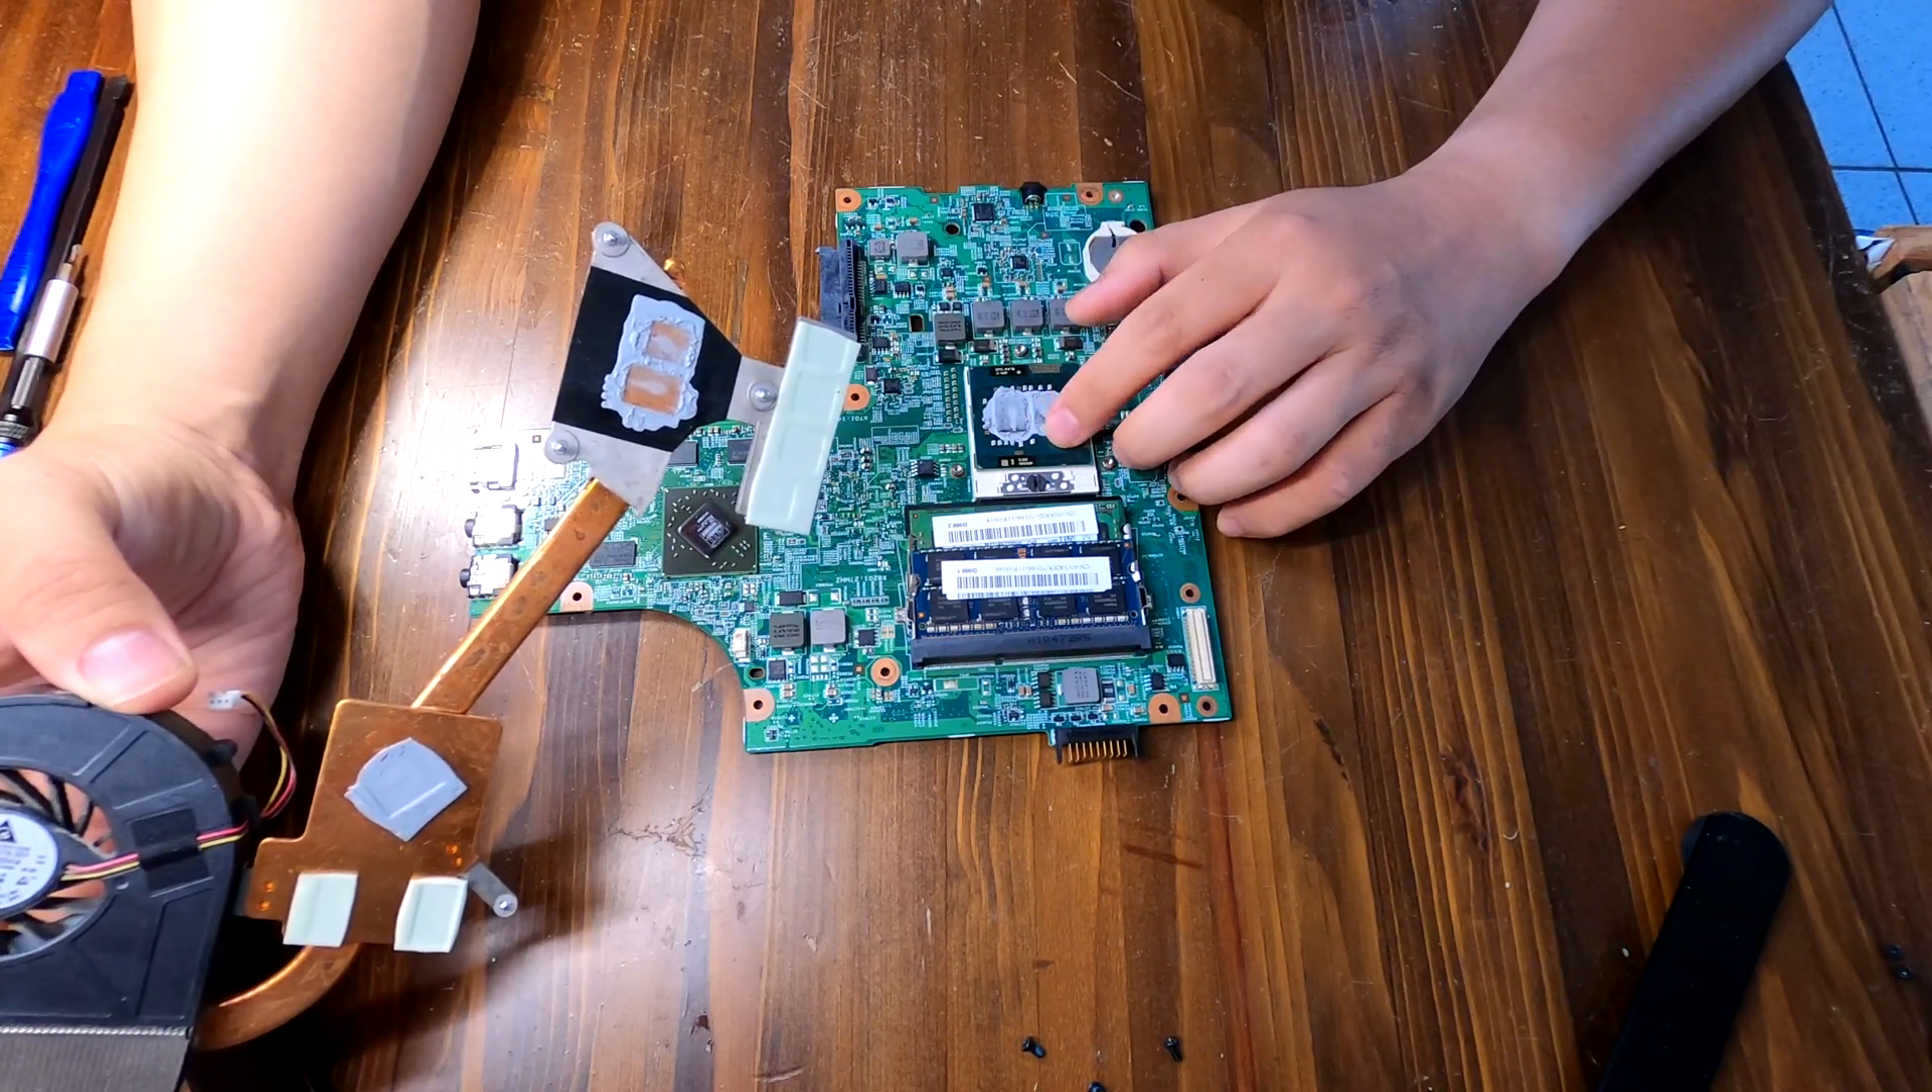Yeah, uh, the heat sink is now free from the motherboard.